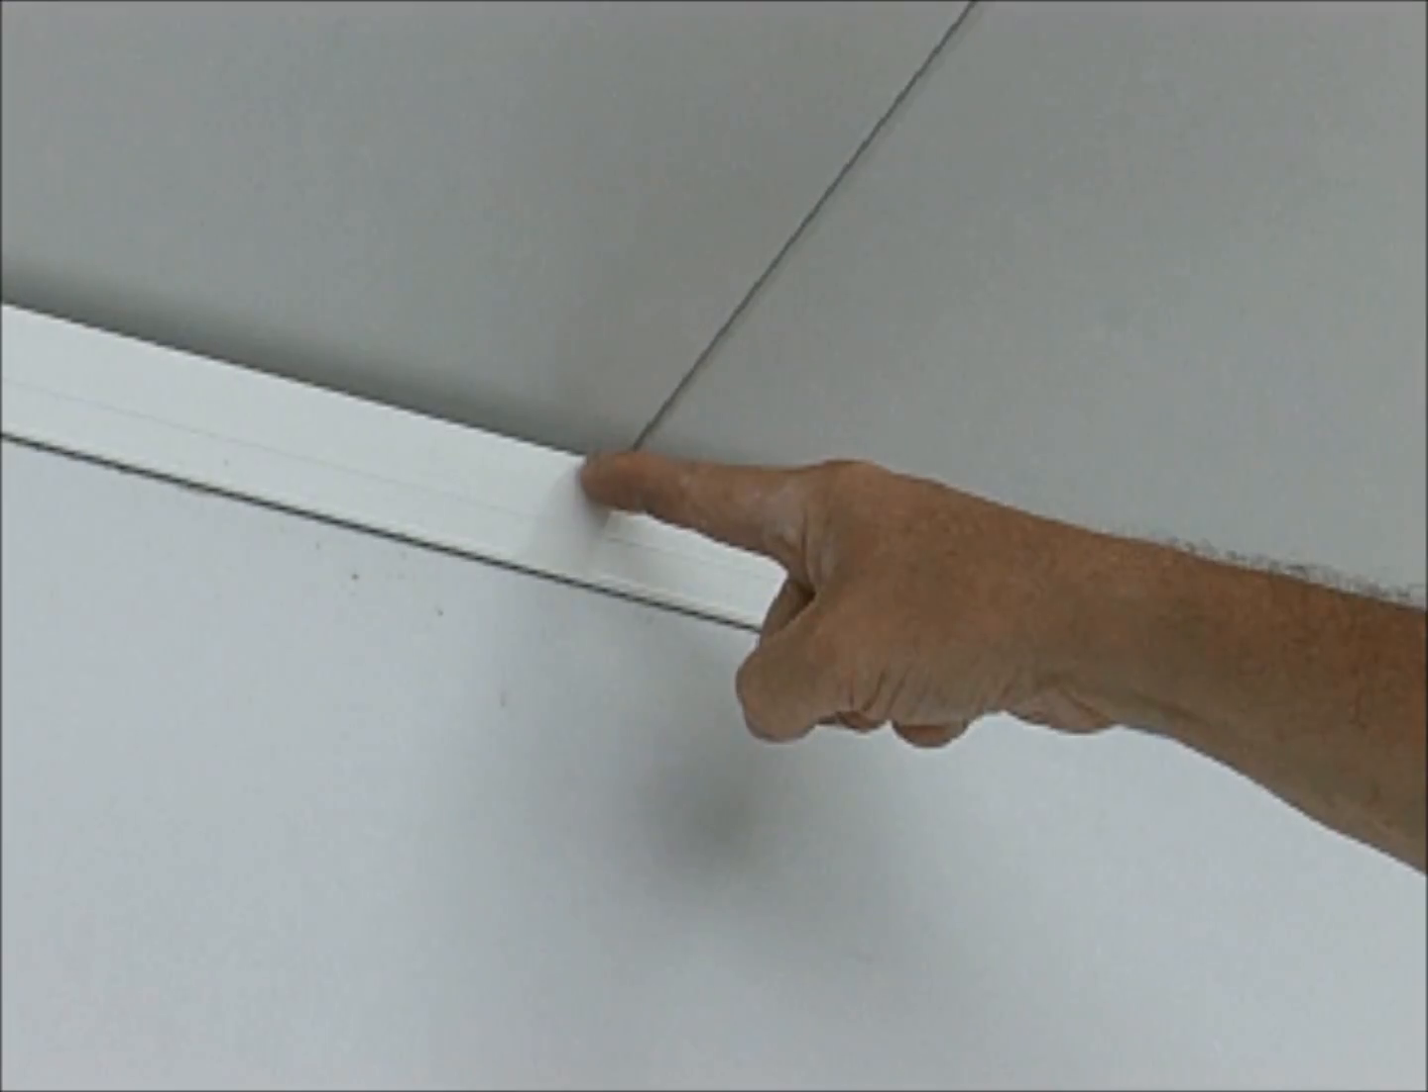As we proceed, notice that the wall top cap draws up tight to the underside of the roof panels, accommodating for any slight wall variations.